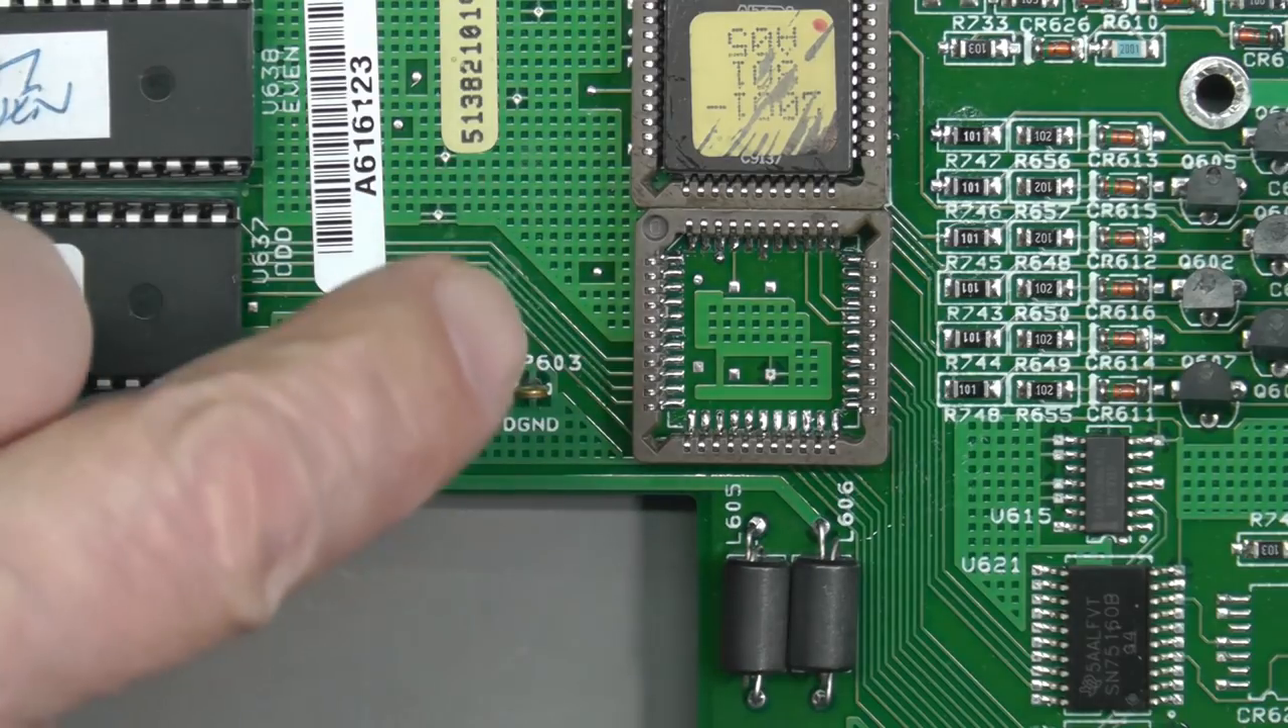Well that's the gpib controller ic removed from the donor board and i fitted a socket to my digital board here.